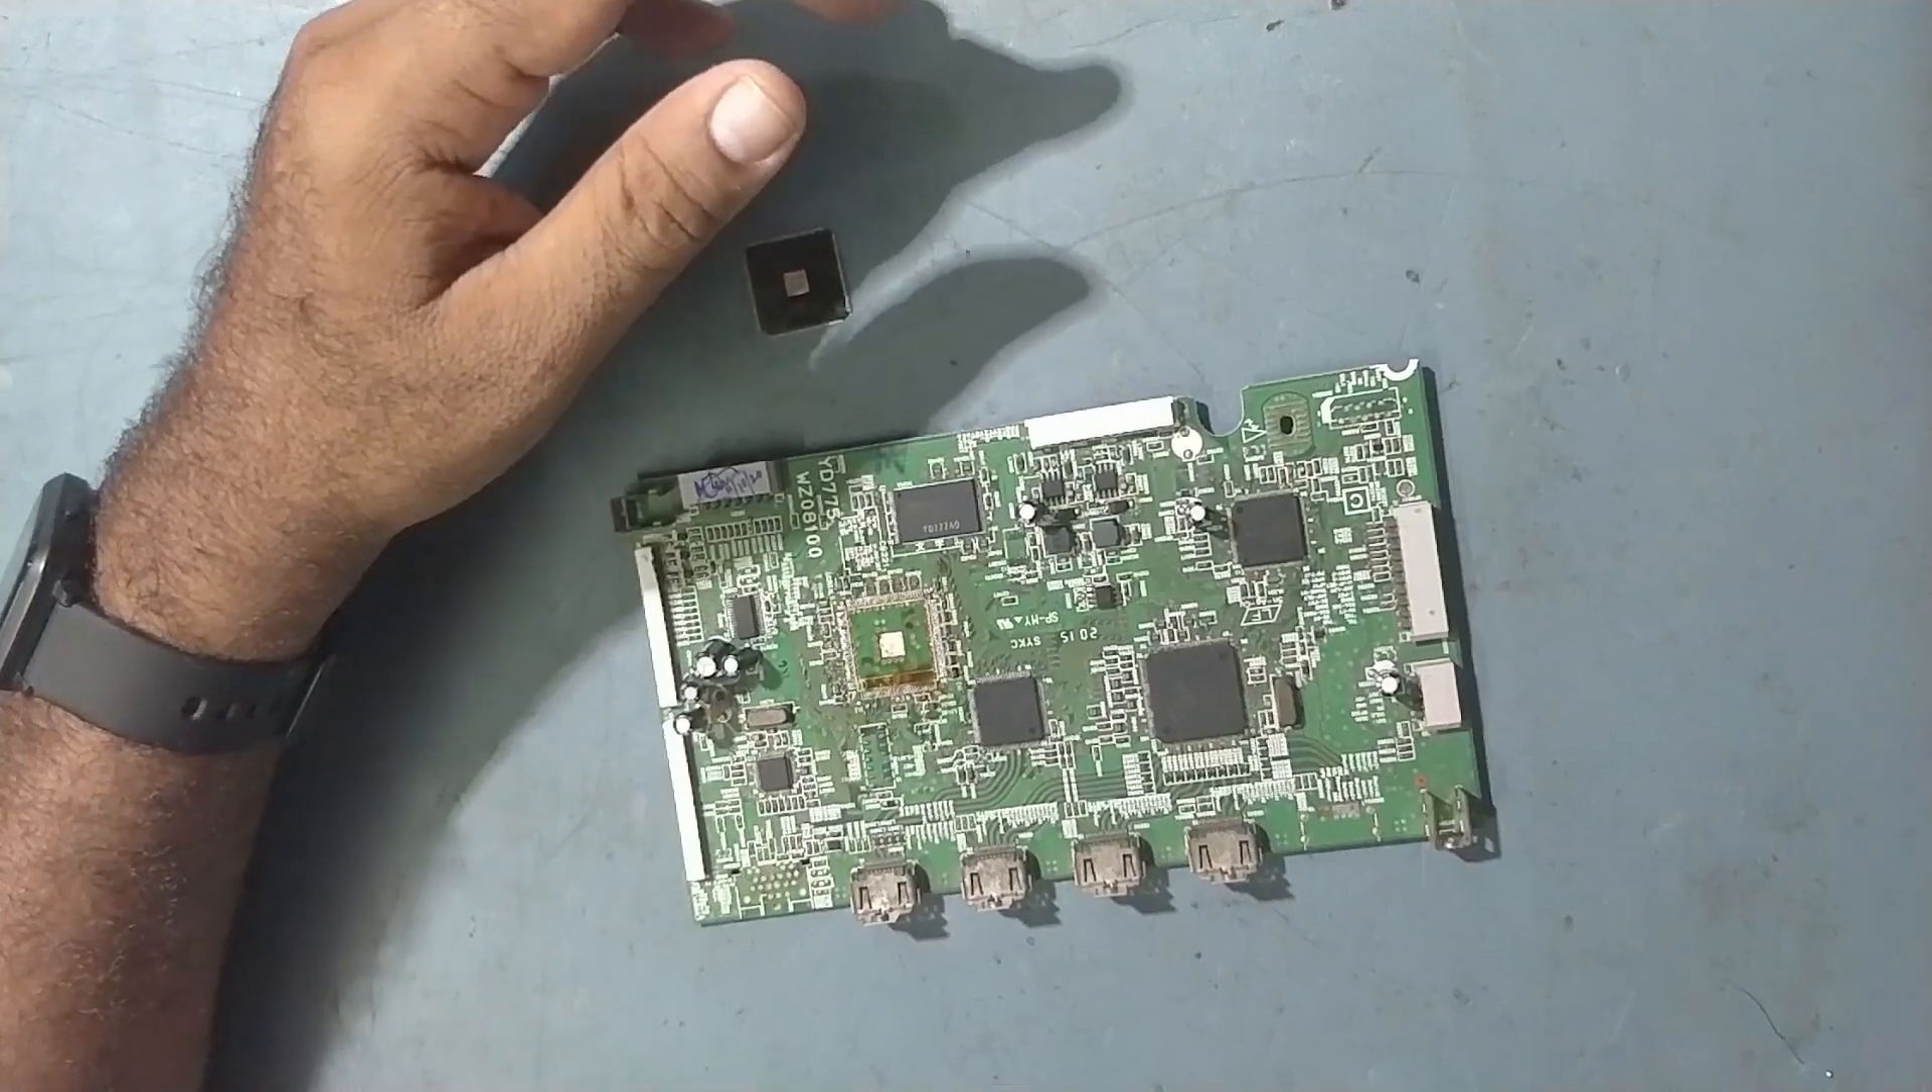Finally we've removed the IC This is the faulty one.